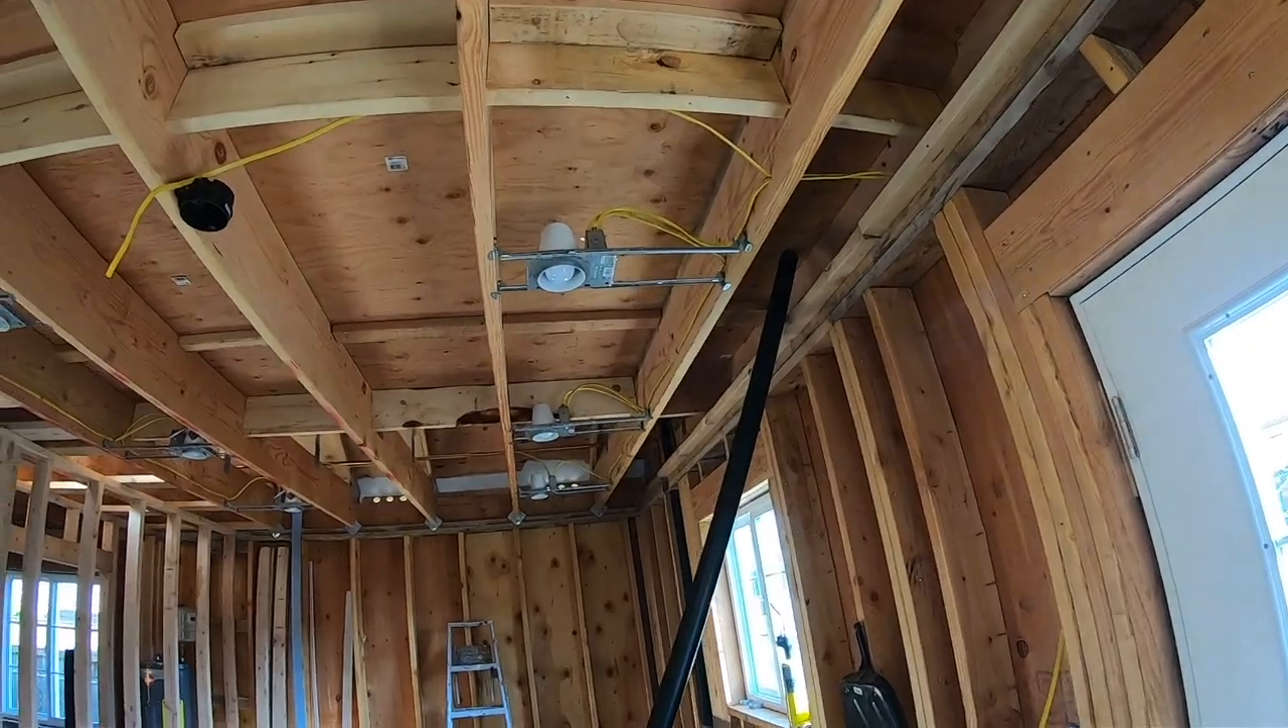You can see we have all the can lights hanging and they are wired up.